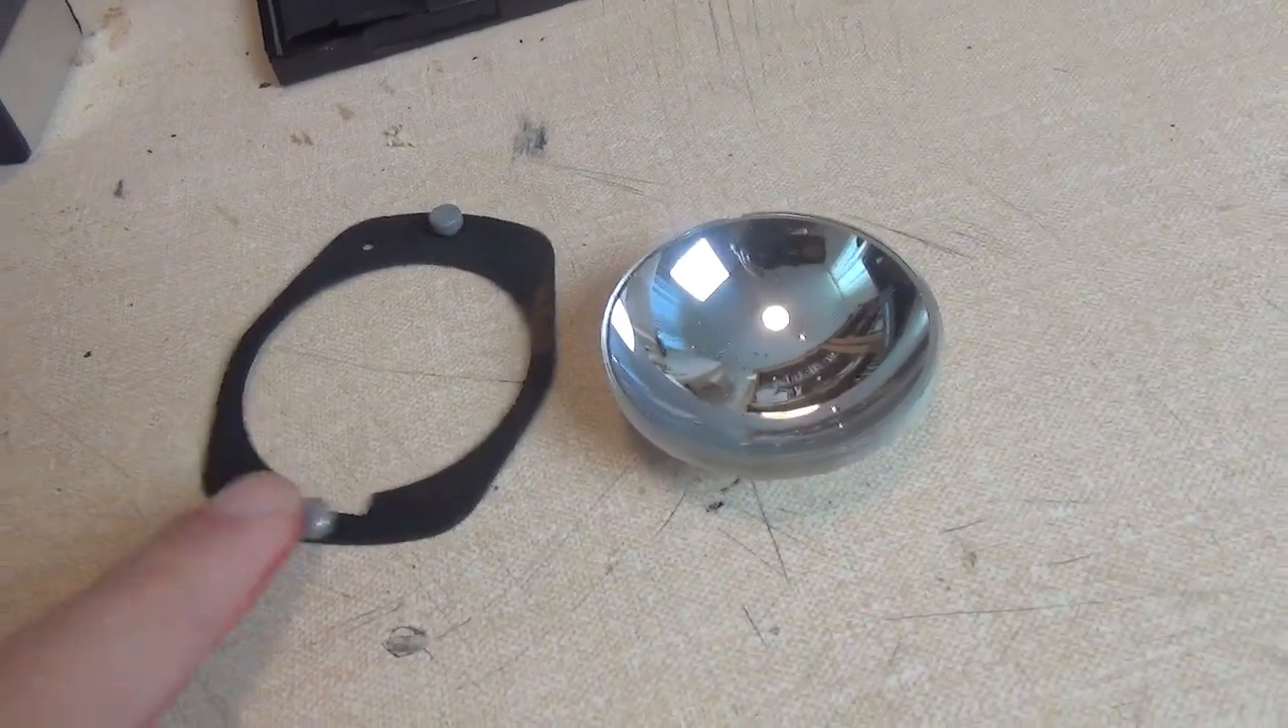I've removed the reflector and that was its mount because that's not needed.